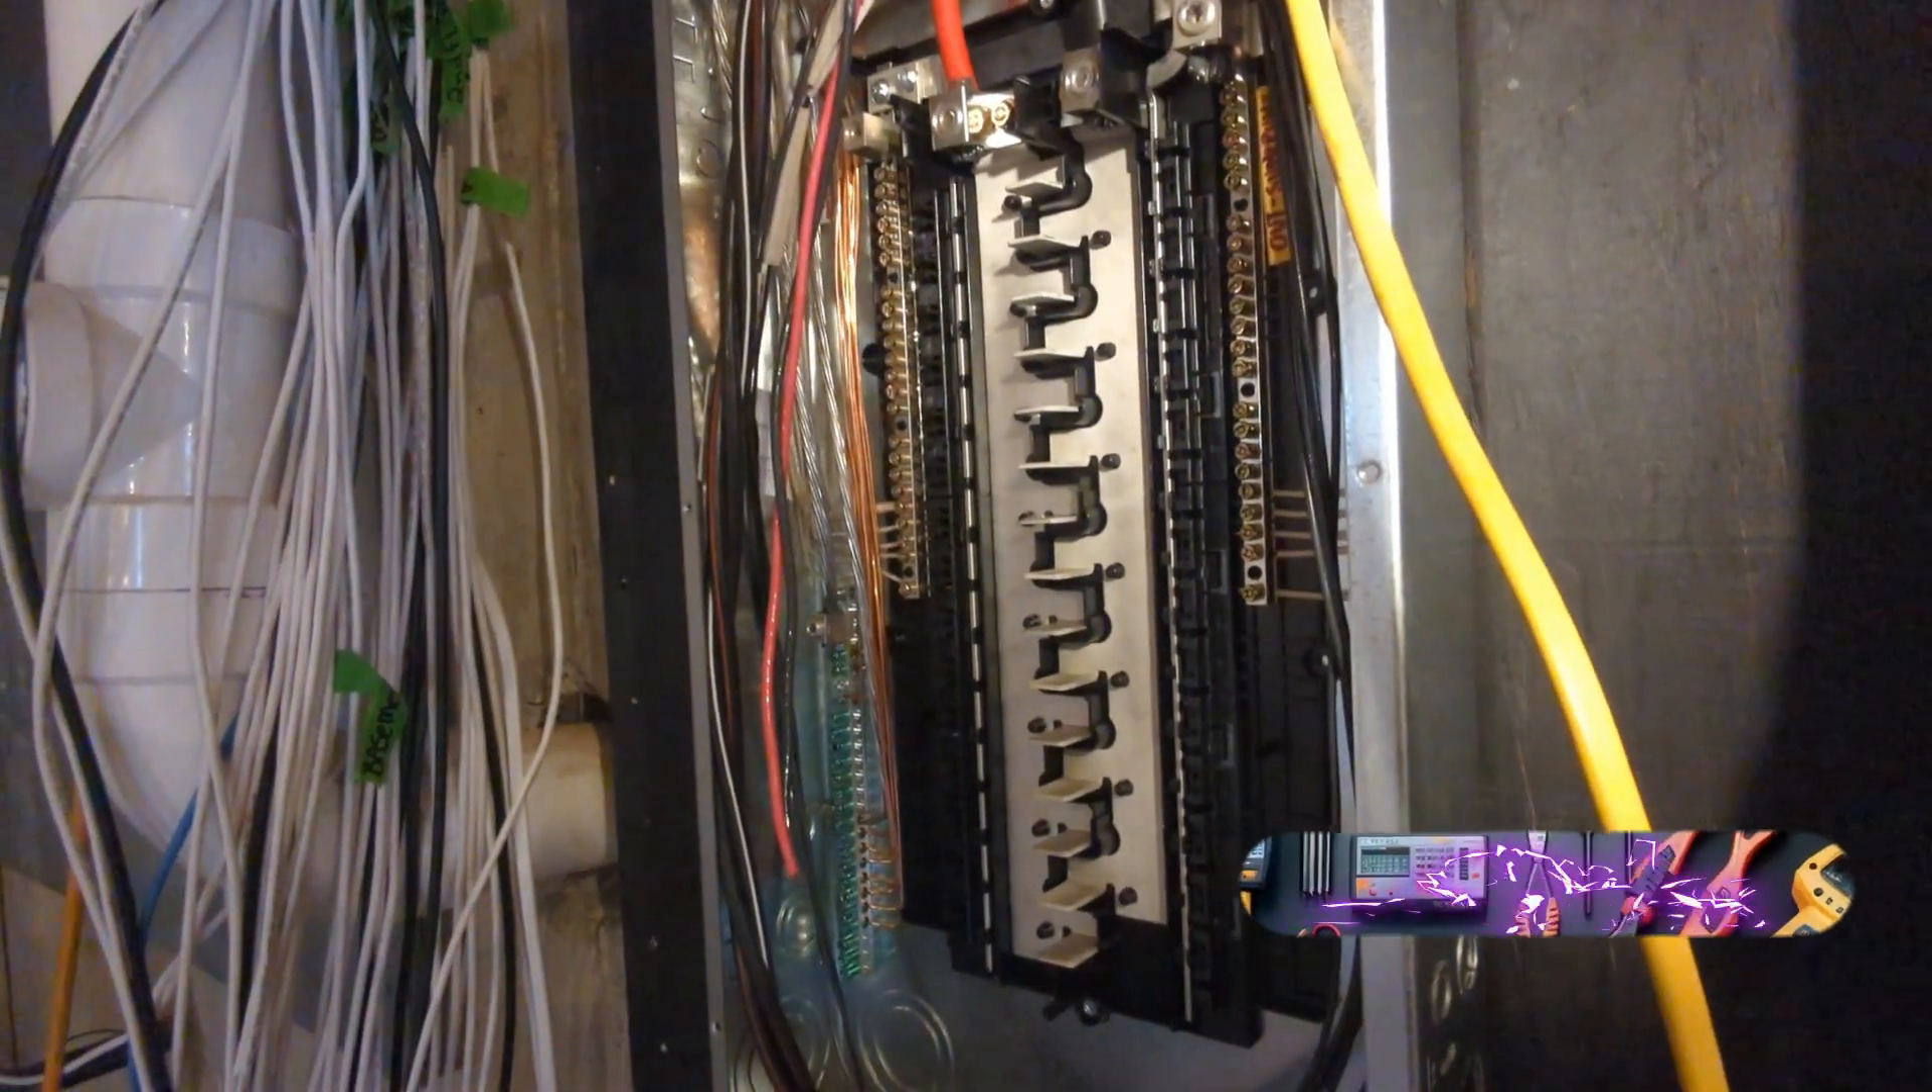Ese panel ya está terminado solo hay que poner los breakers.